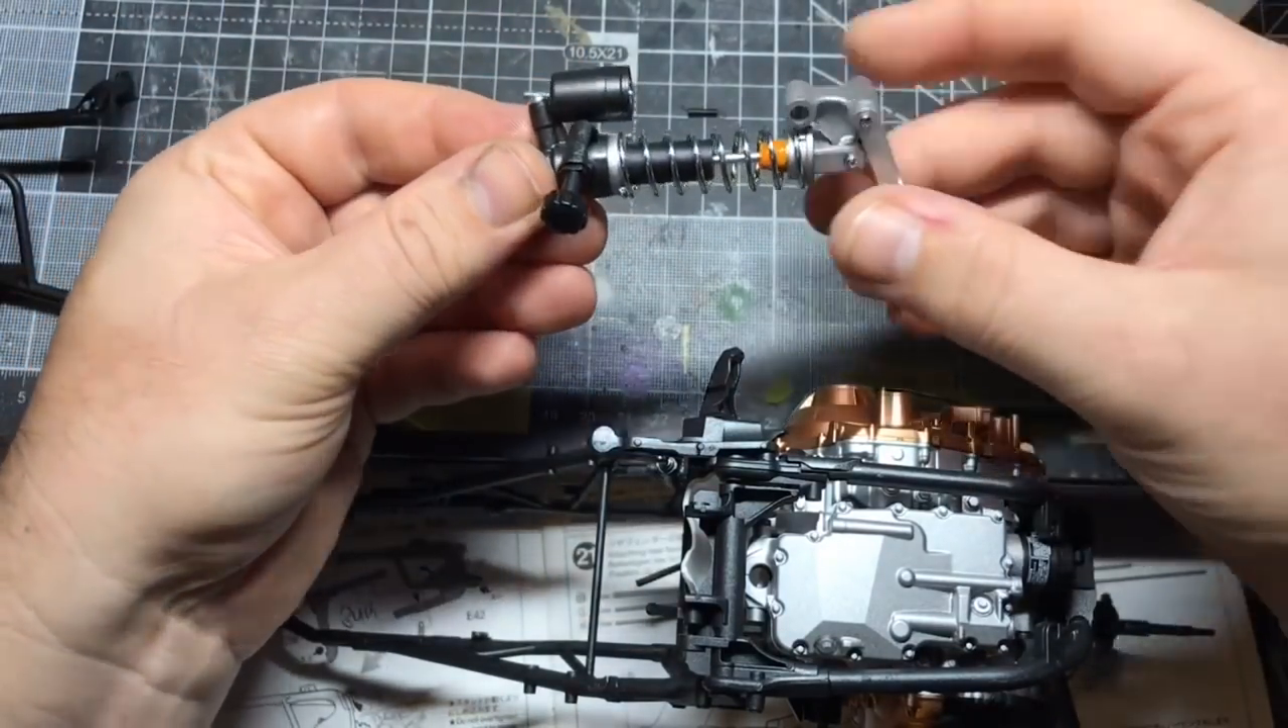All right. I've got the rear suspension, rear damper, together. All painted.